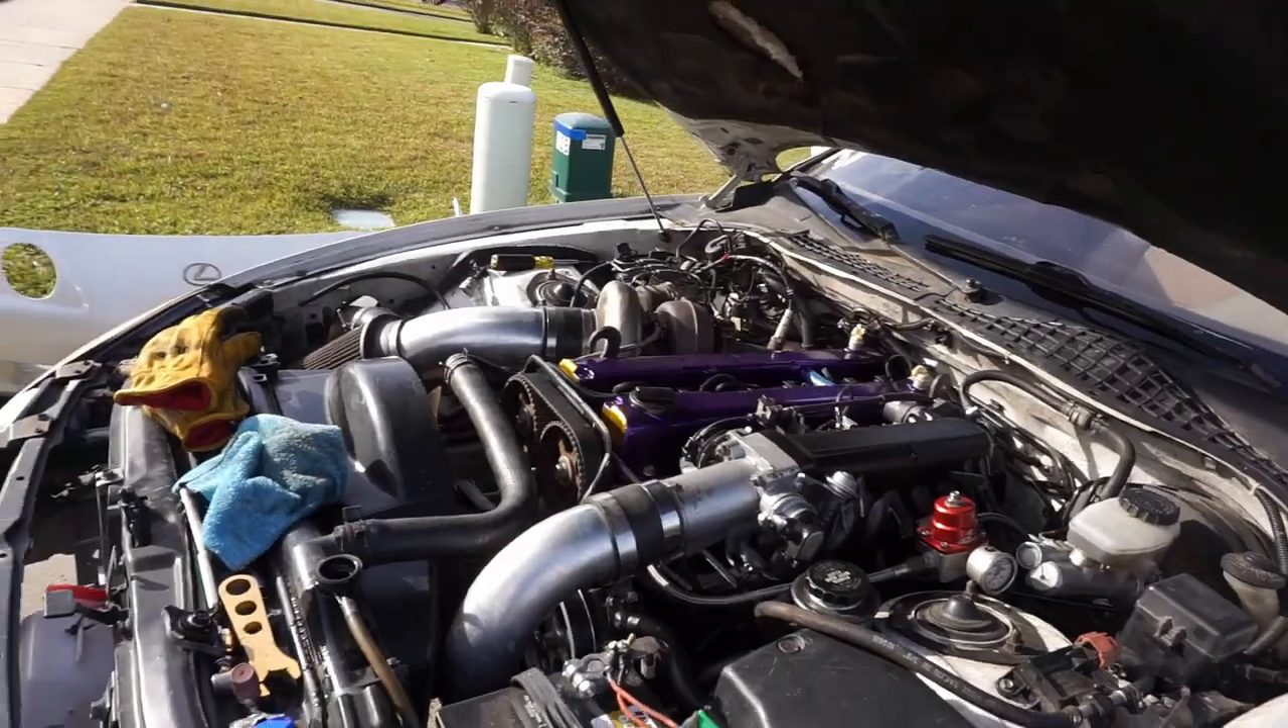And, looks like he got the motor all set in.